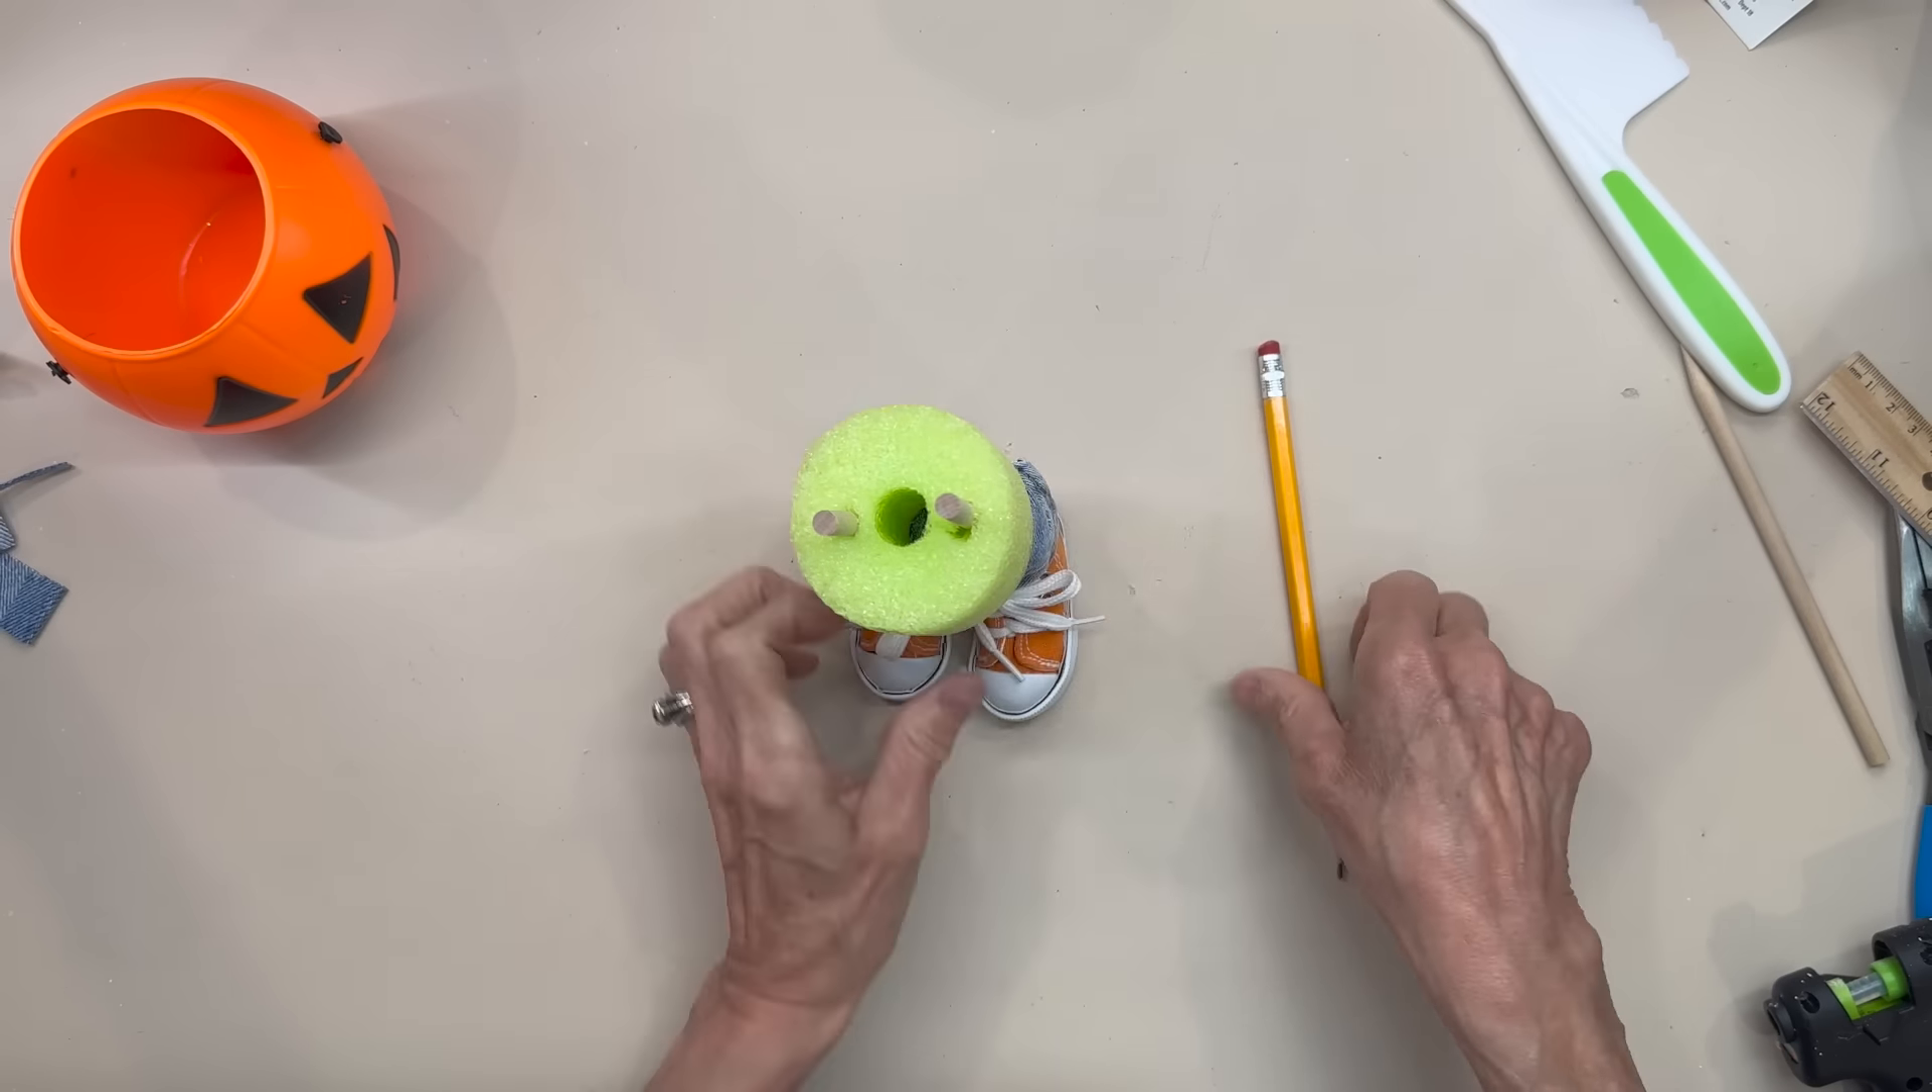And then we are going to cut the sticks off because they are sticking through.